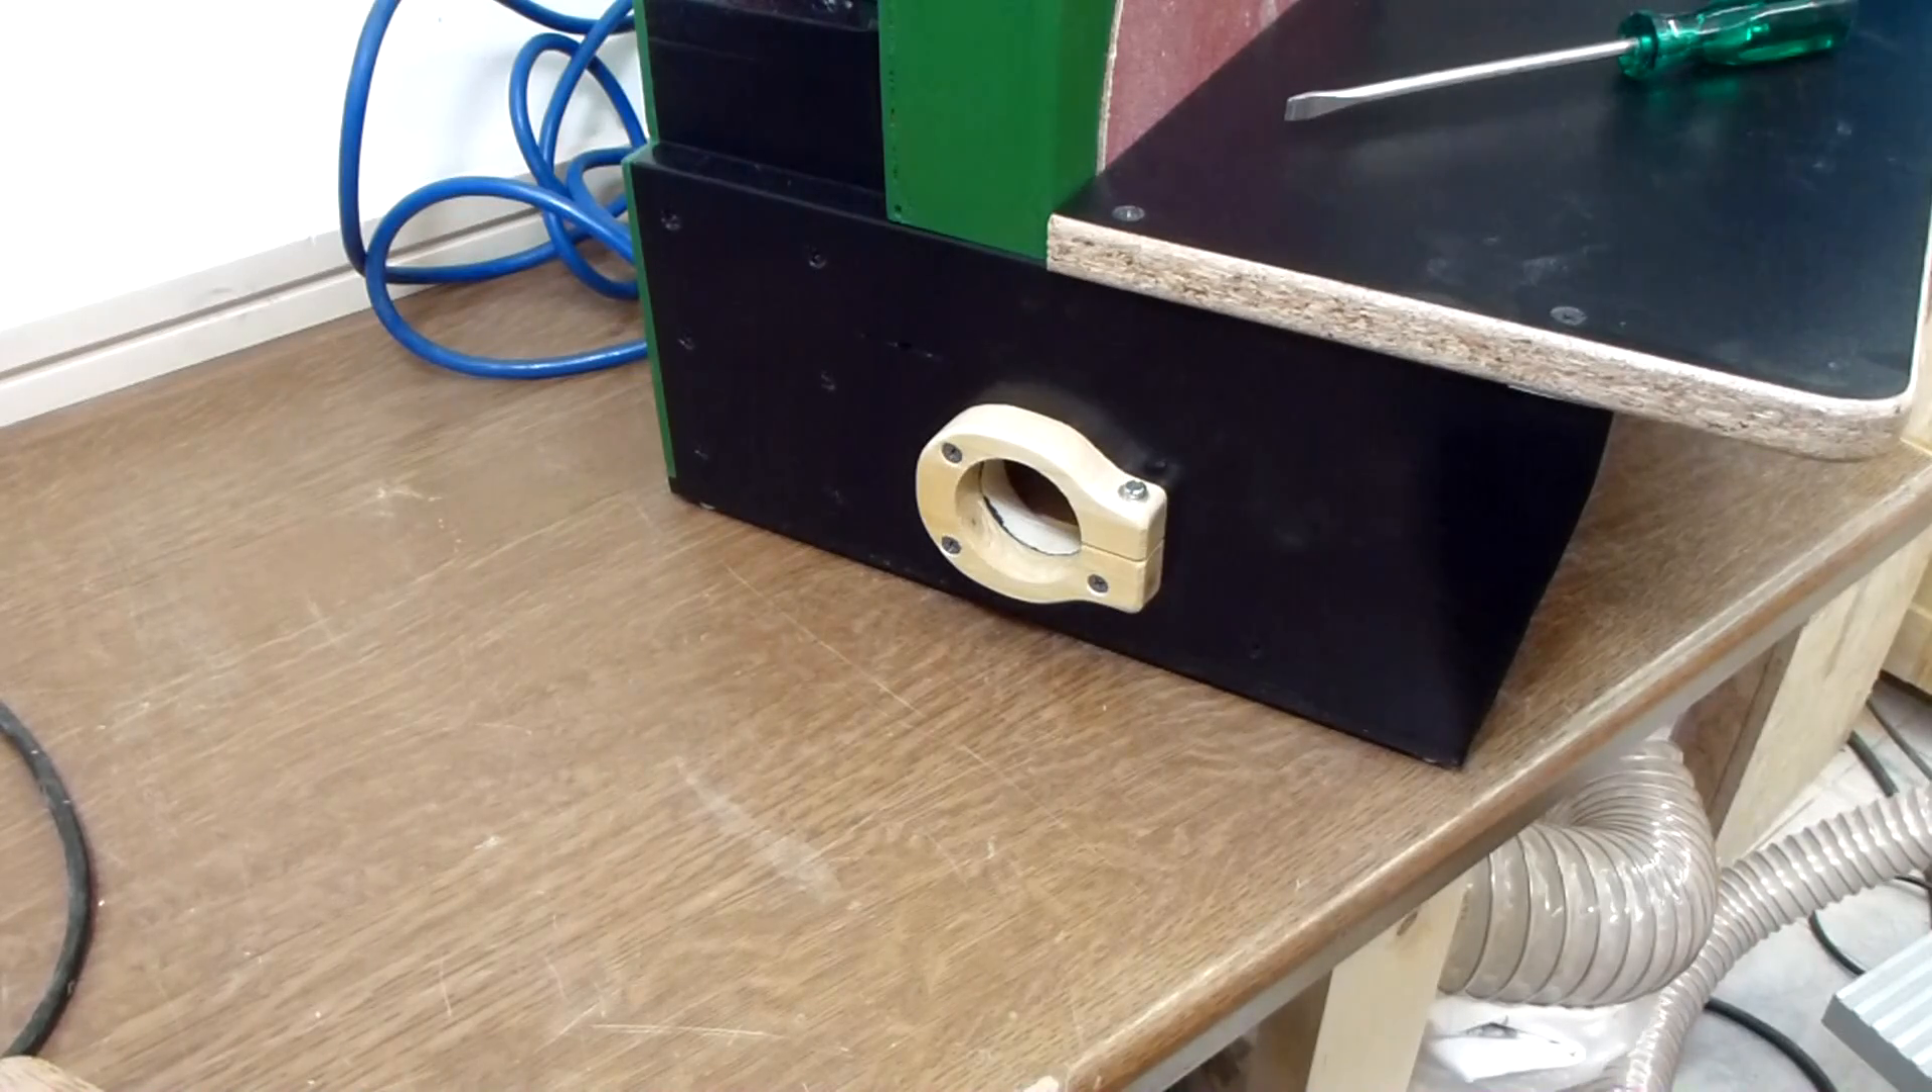So the last thing the sander needs is the connection to the dust collection system.